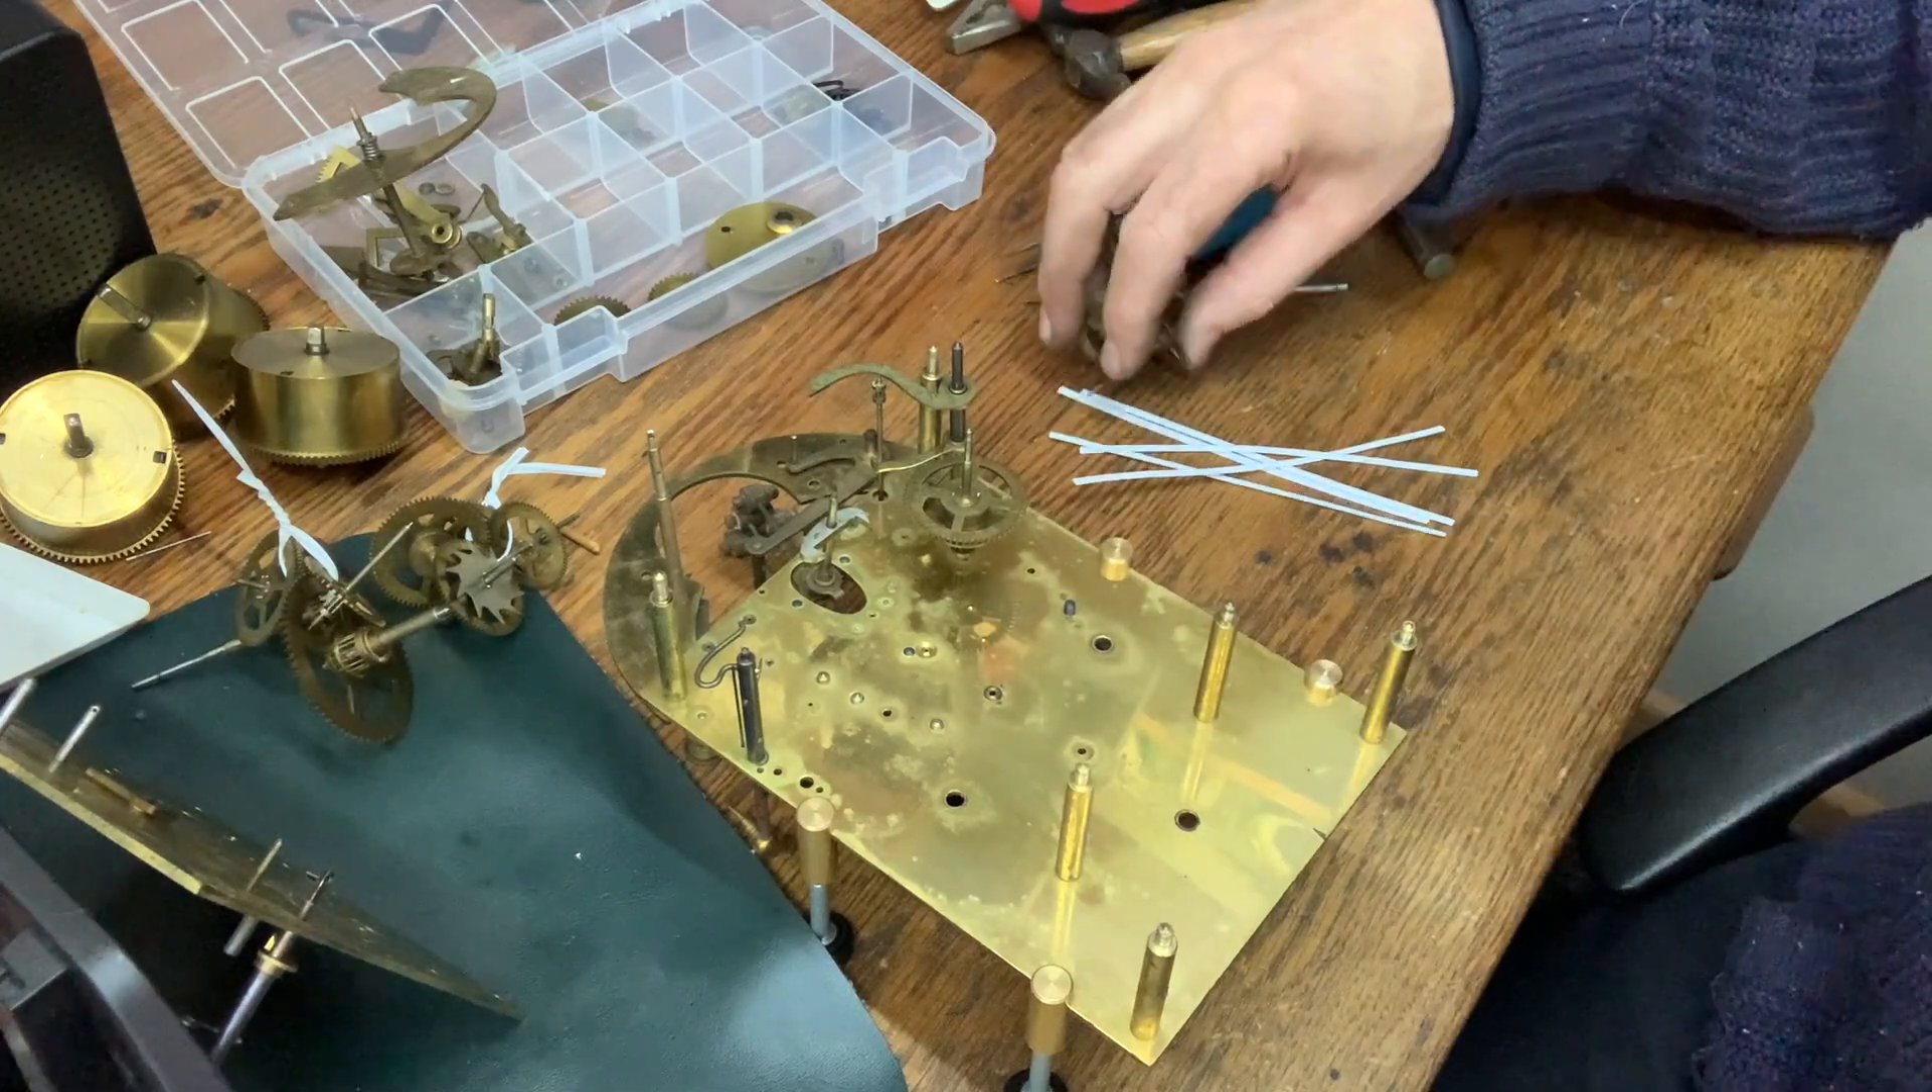Now obviously there's there's your clock movement pretty much stripped down.